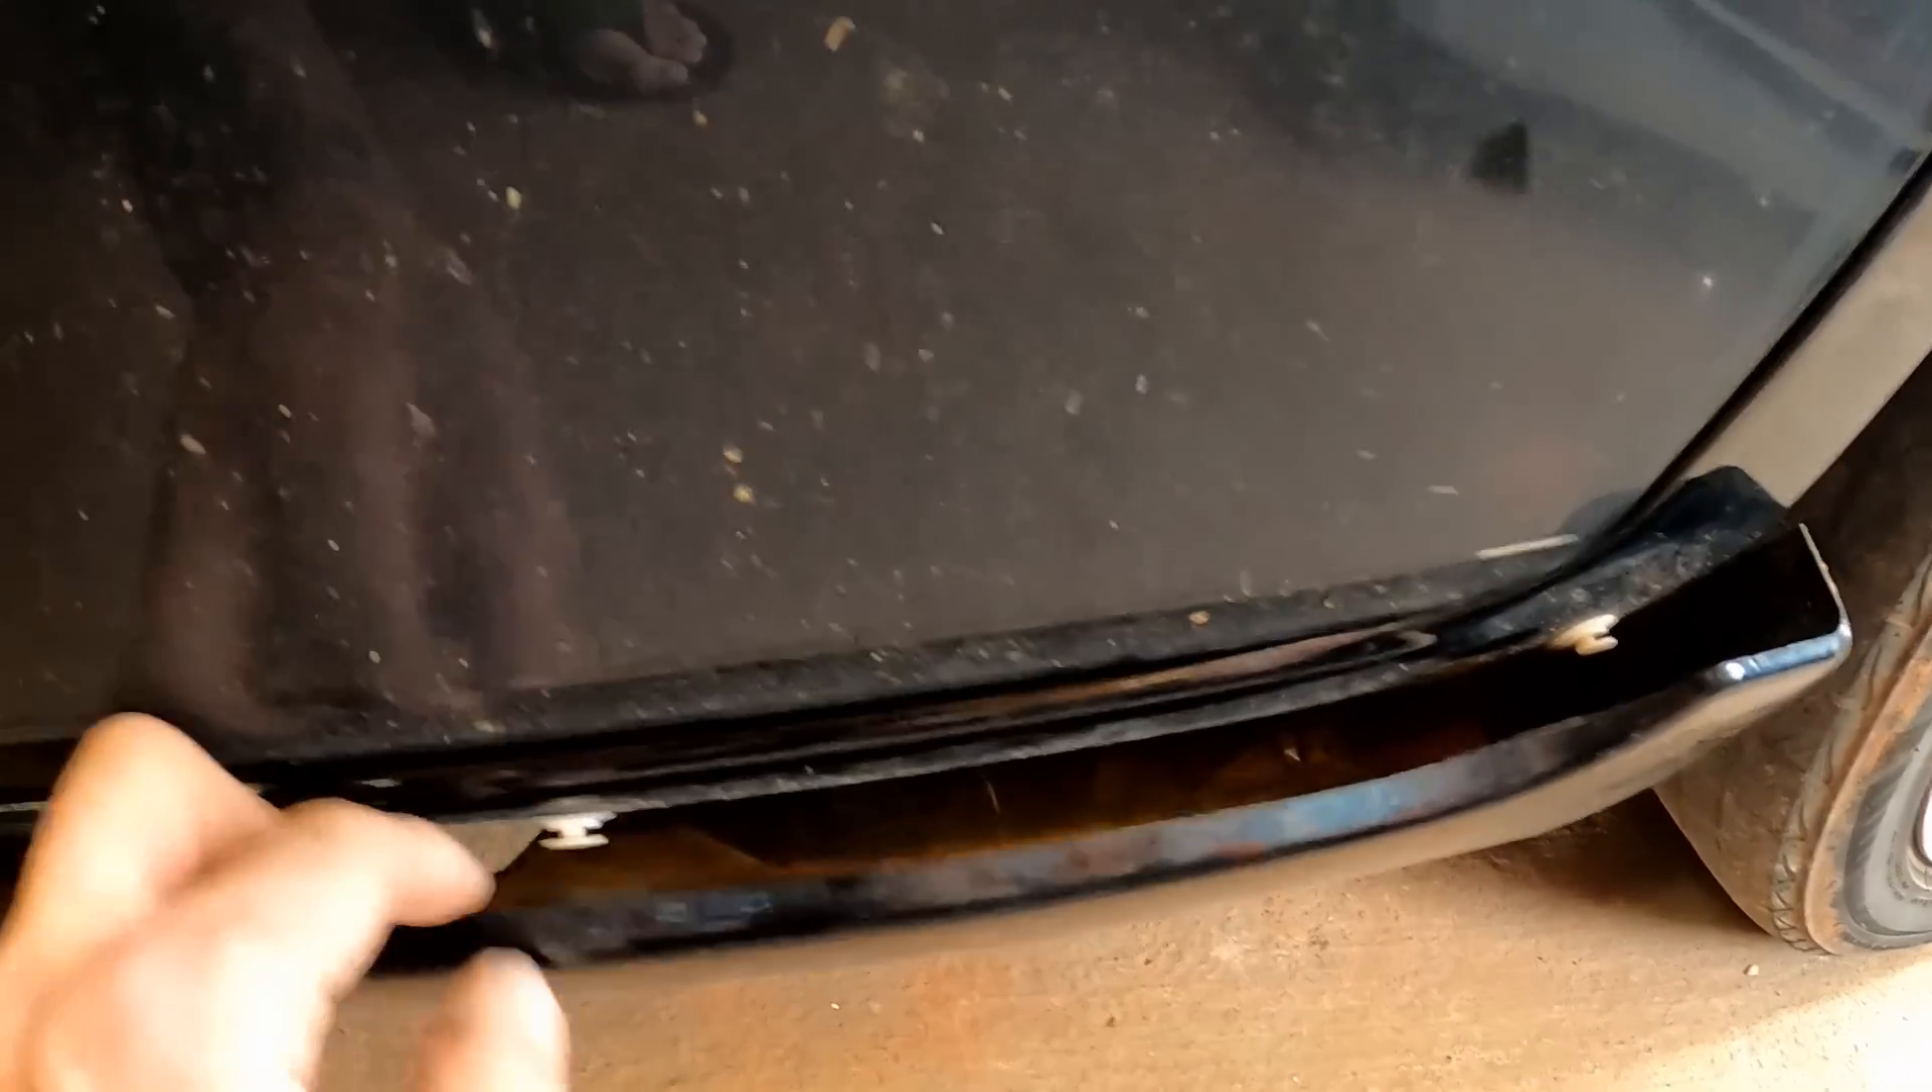Looks like the clips have popped out.